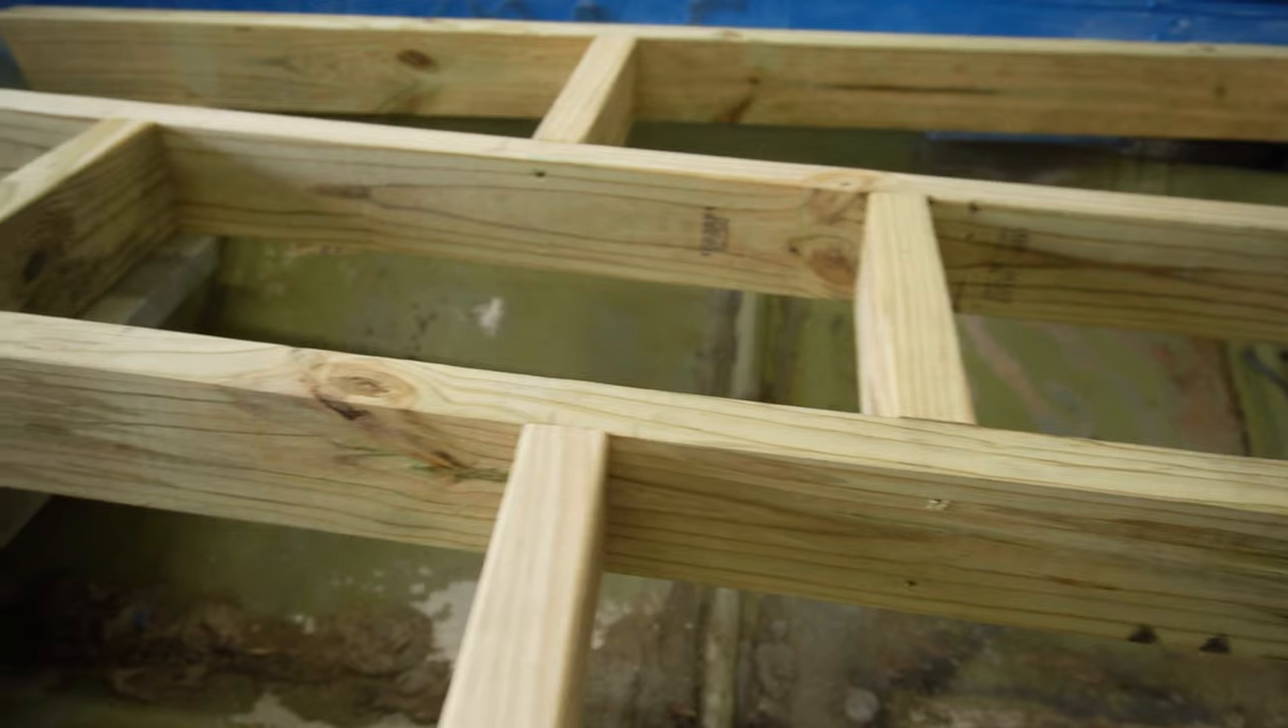And then after we did all that, we added in these middle connector pieces just to strengthen up the support just a little more once we have our plywood on top and we're walking around.